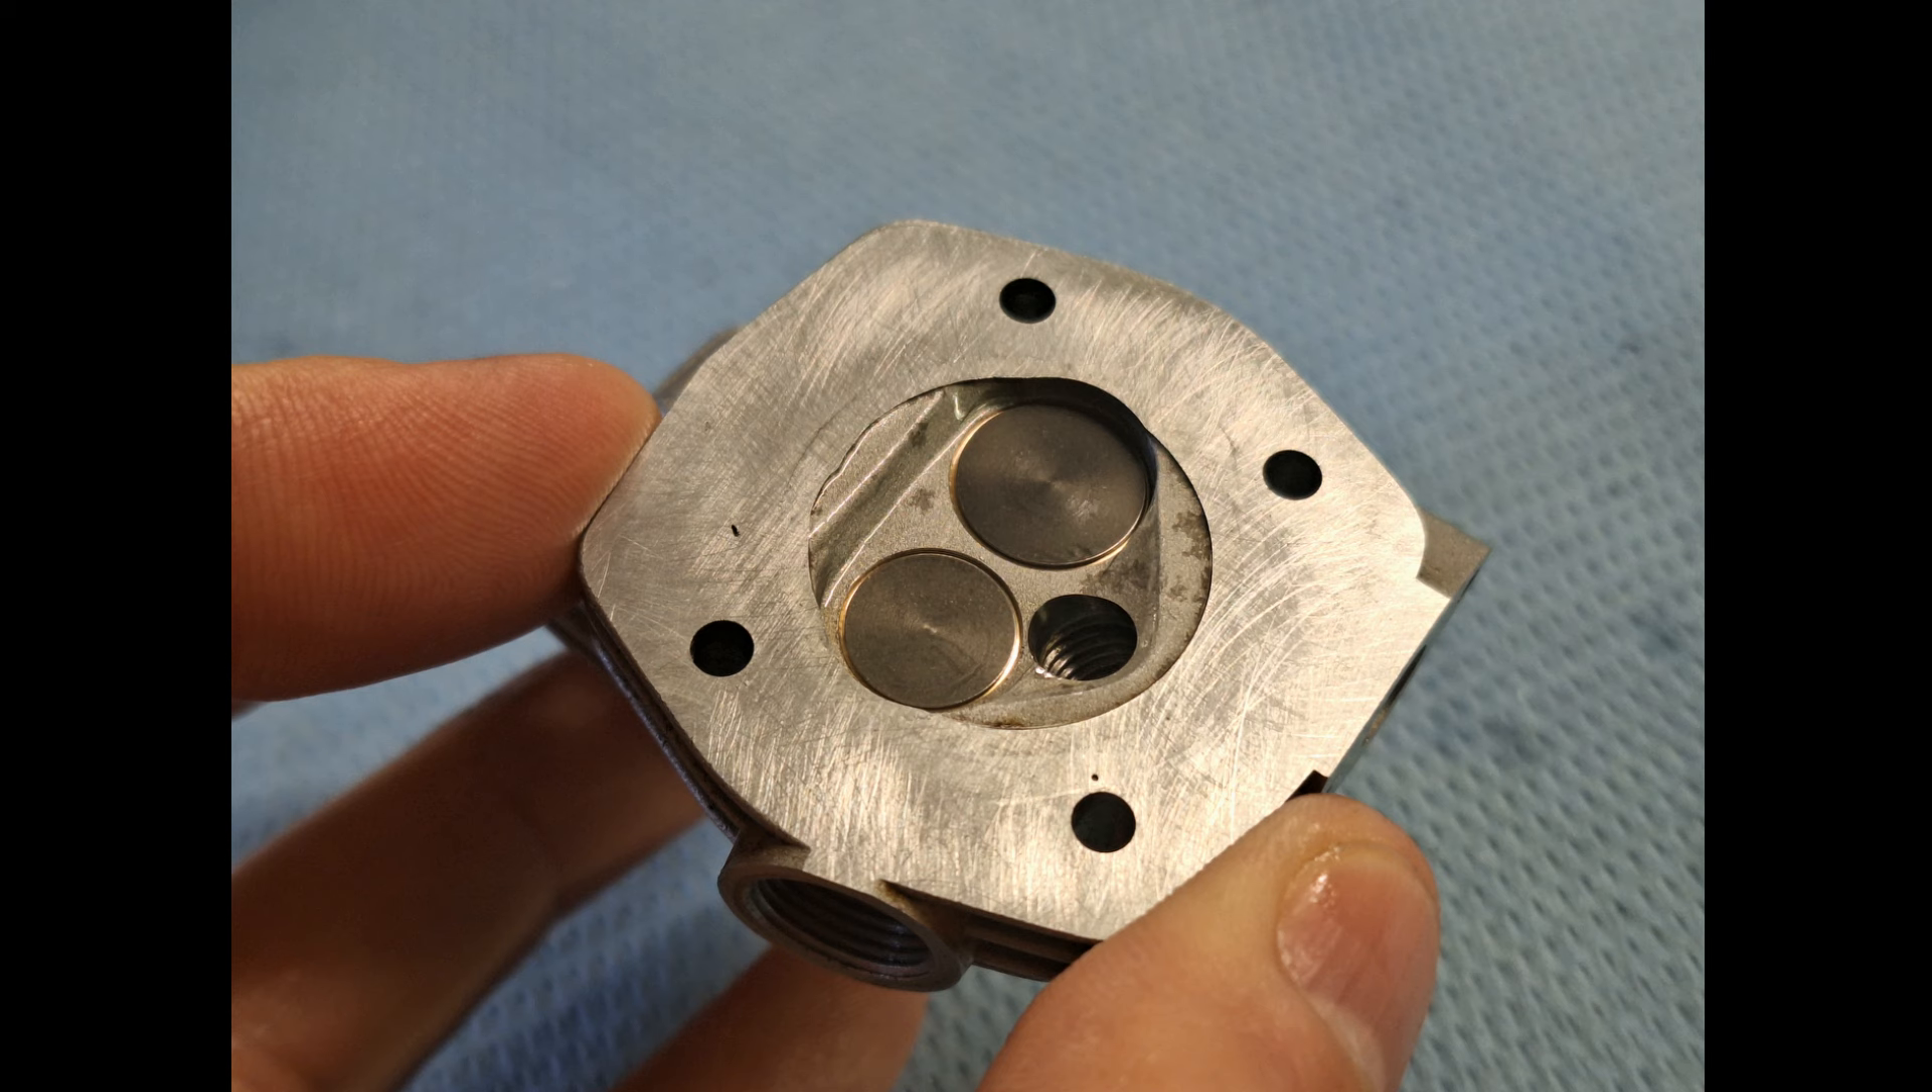The new valves also fit without any problems.